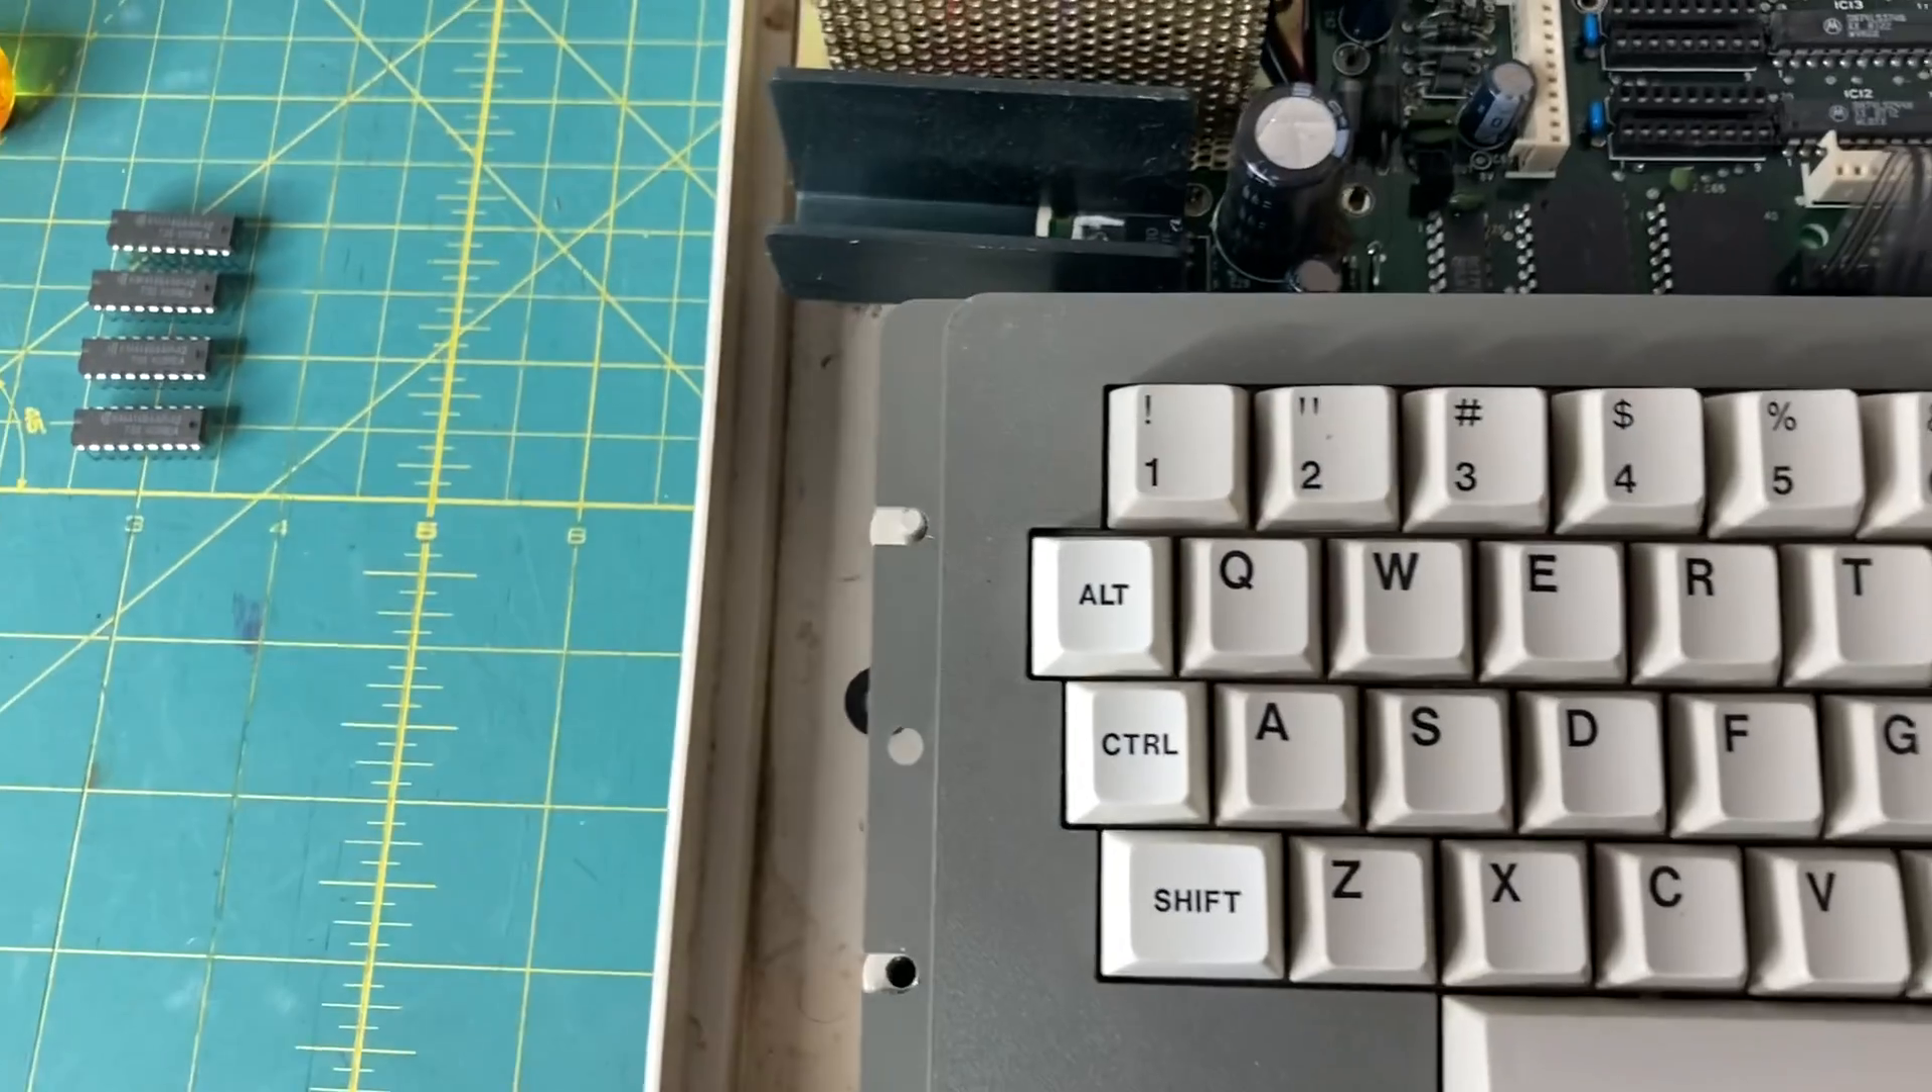Here are the four memory chips i pulled out in case anyone wants to know the part numbers.